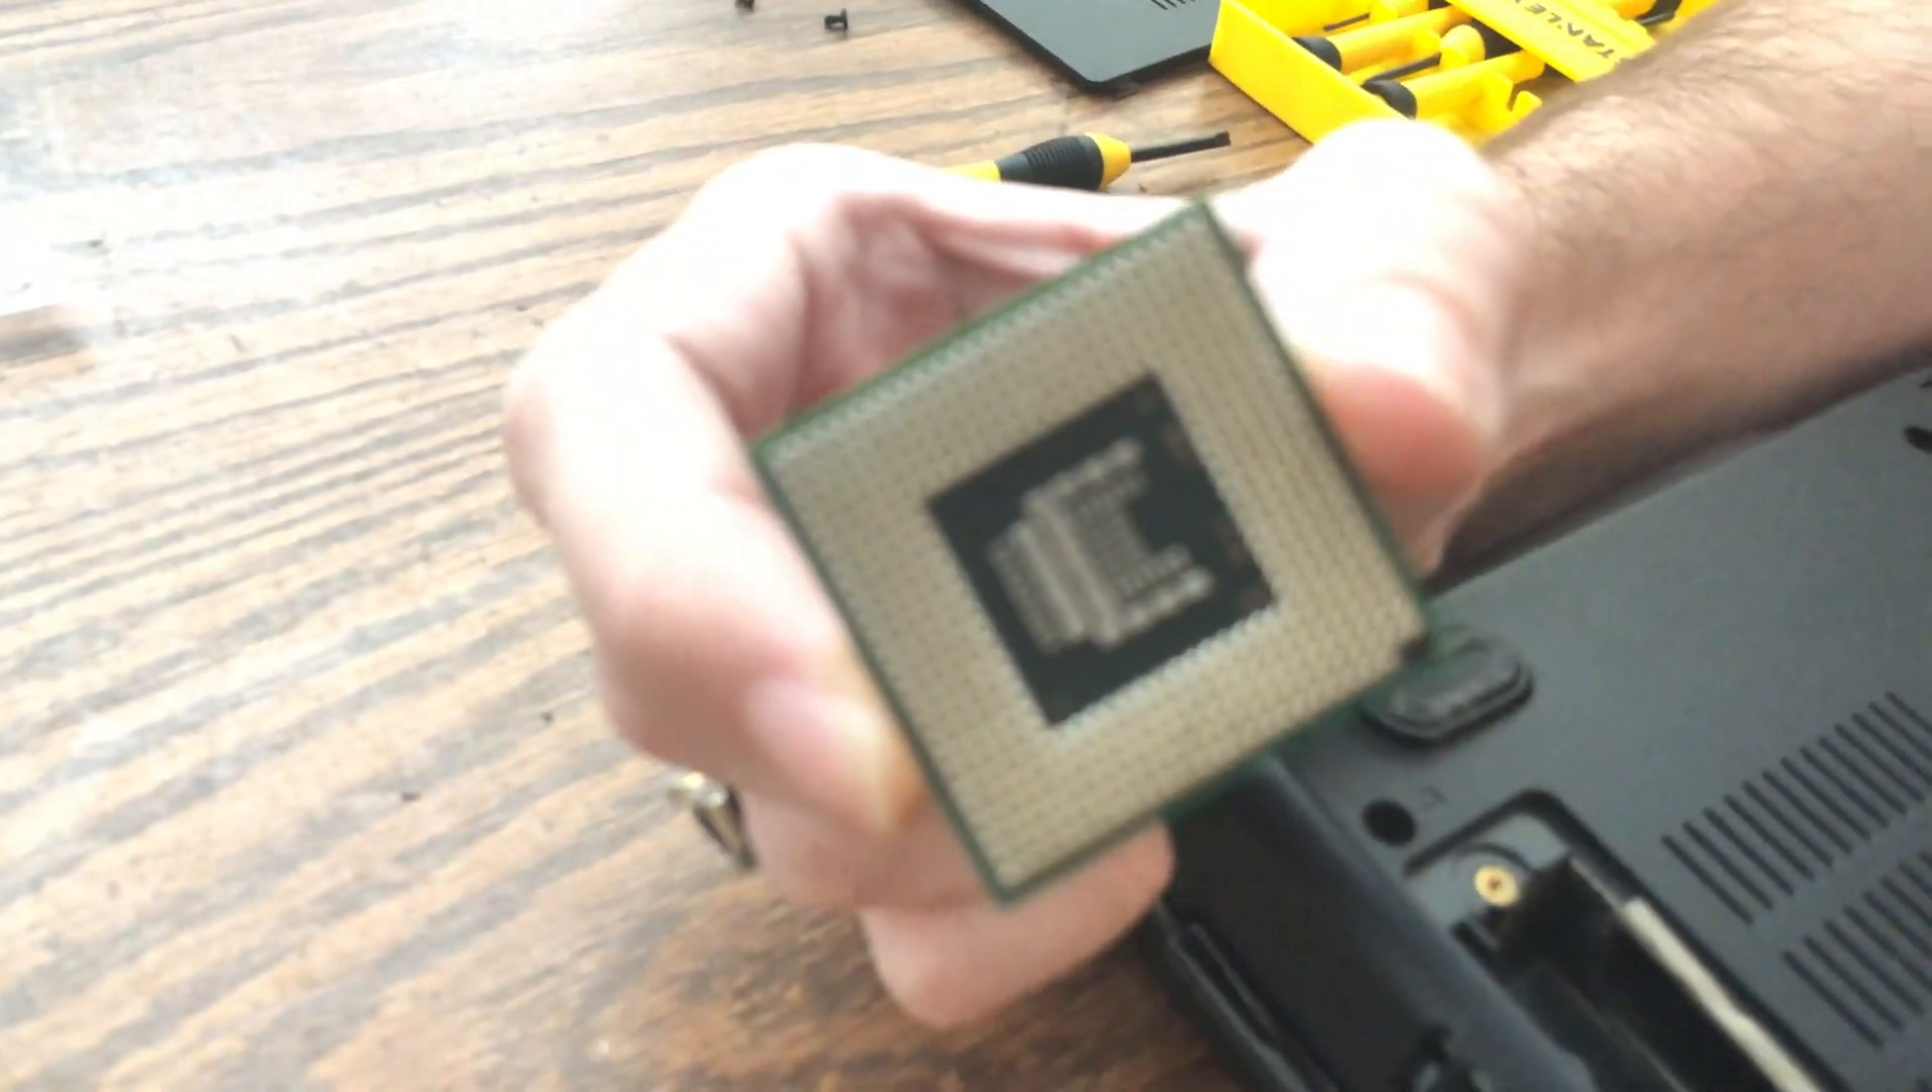So, here you can see beautiful CPU that was pulled out.